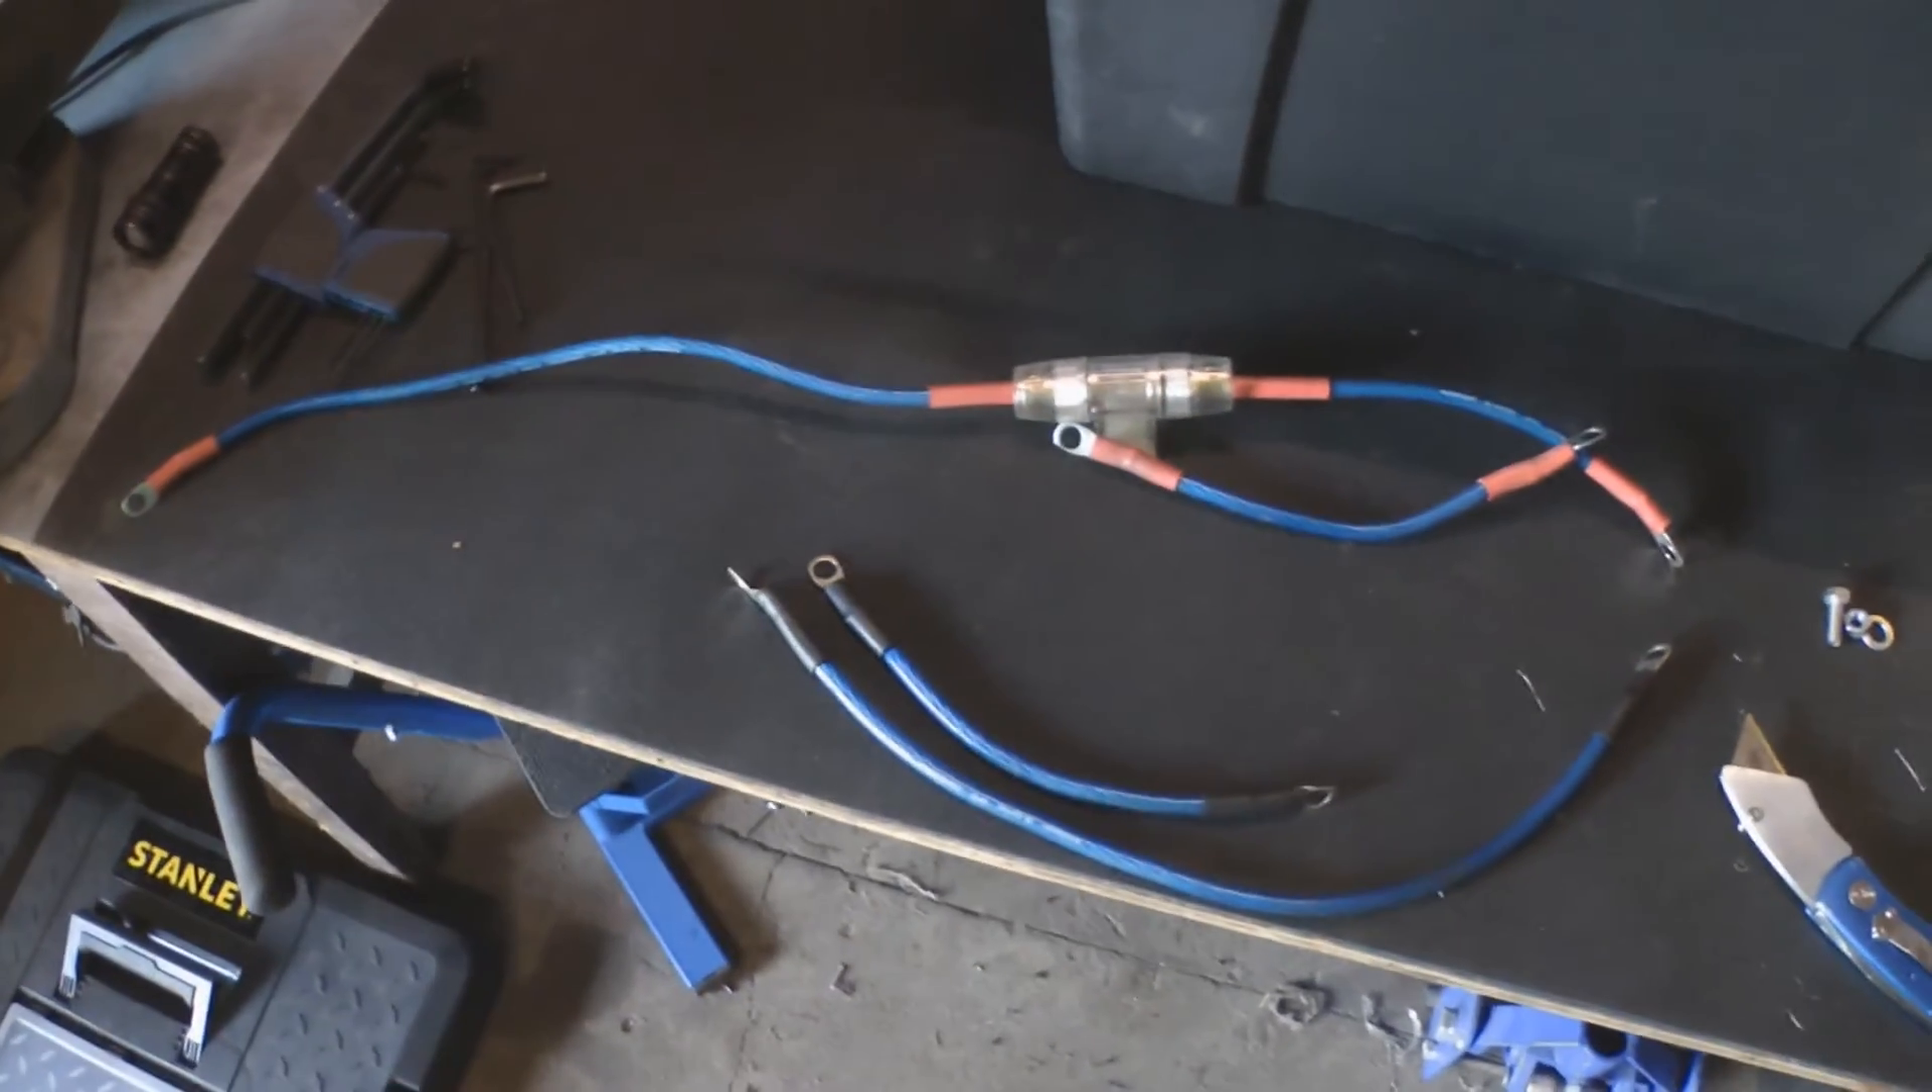Alright so that's all the battery cables done.